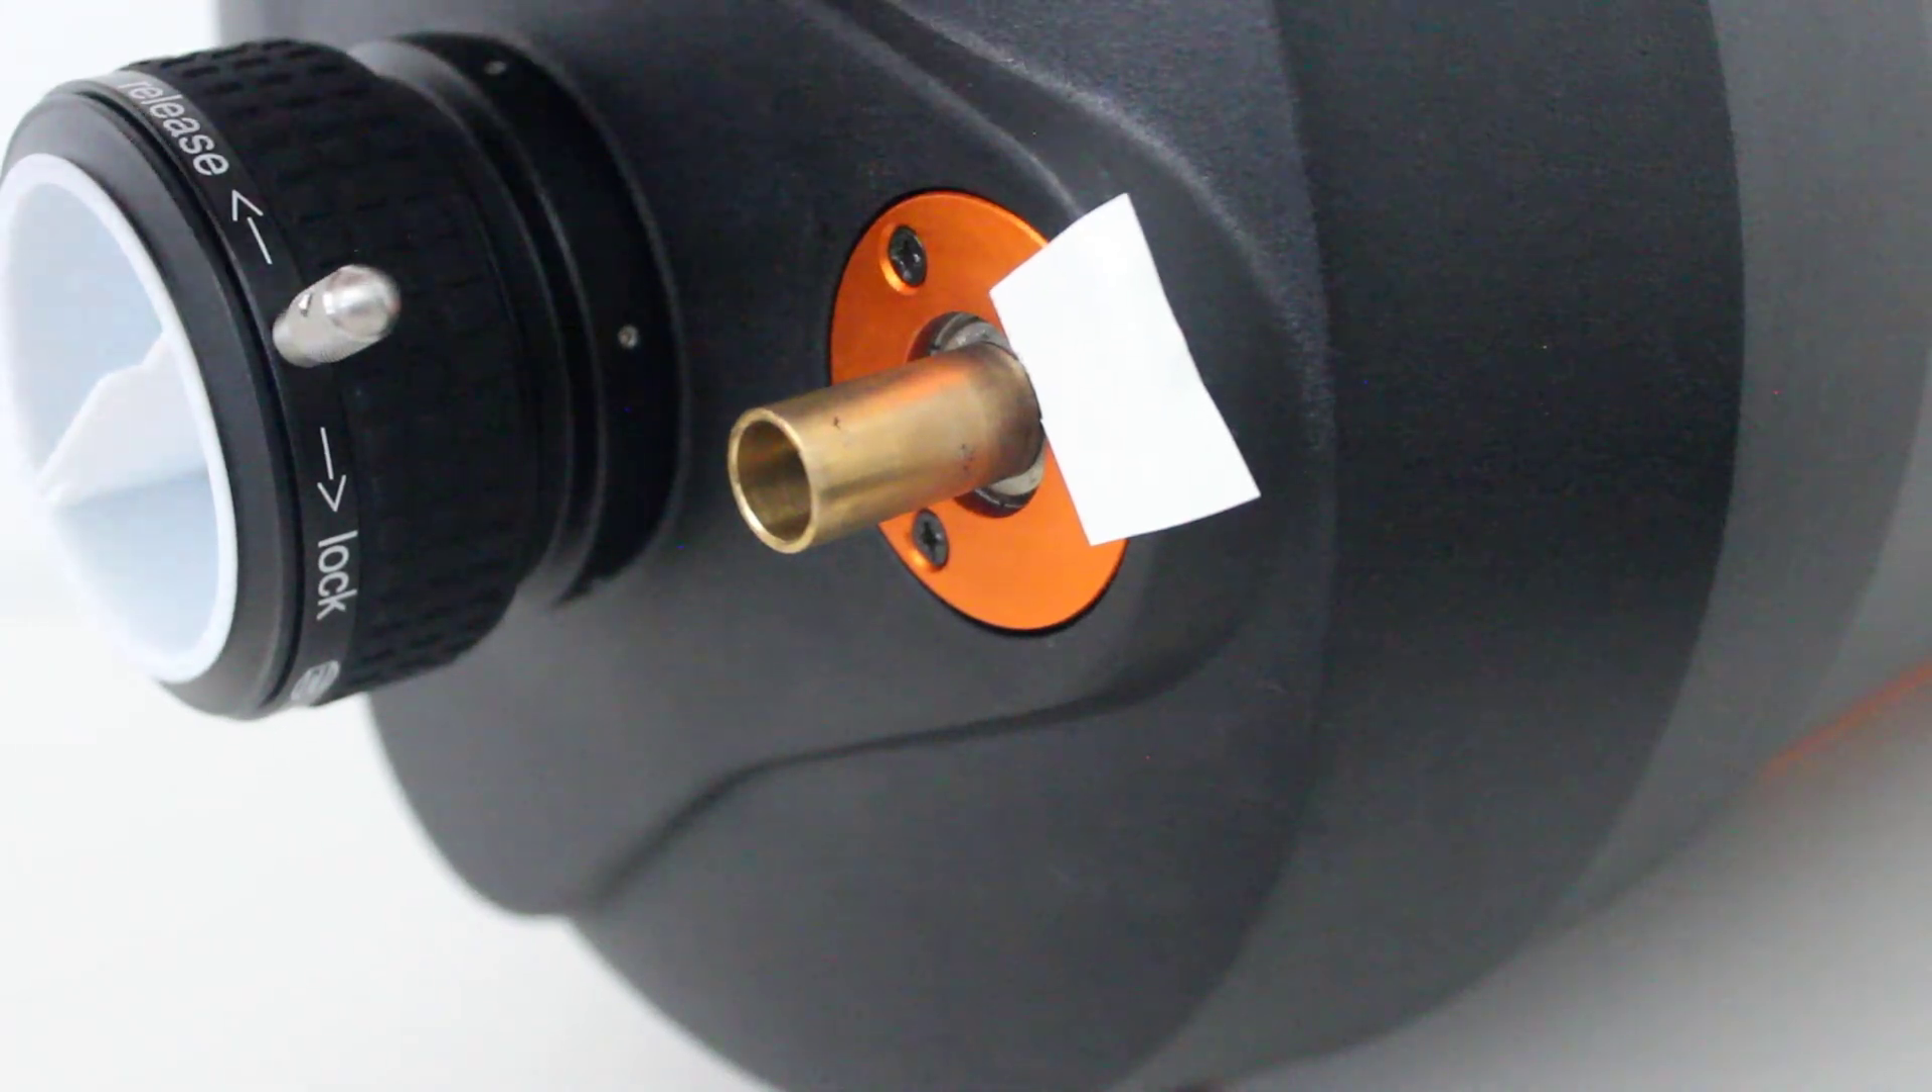Alright, there we go, and we exposed the focuser shaft.